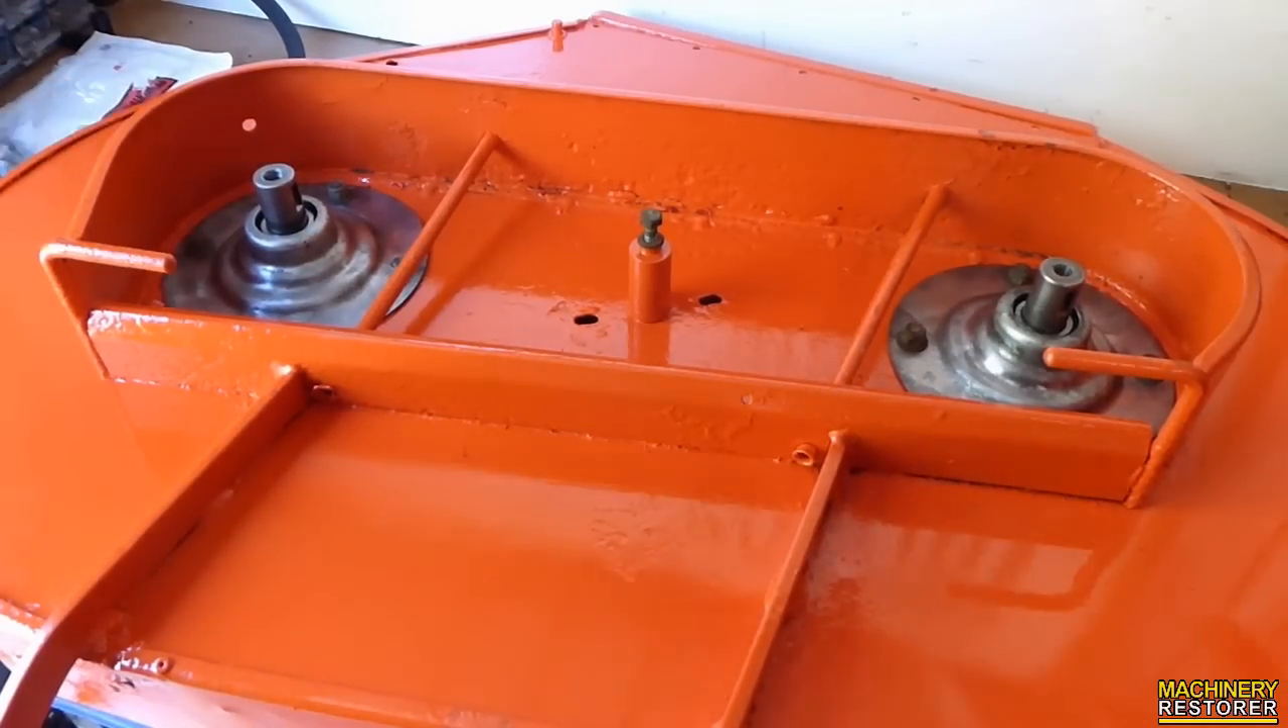And there we have it, that's the spindles and the bearings and the bearing houses all put in. The whole assembly is put together now.